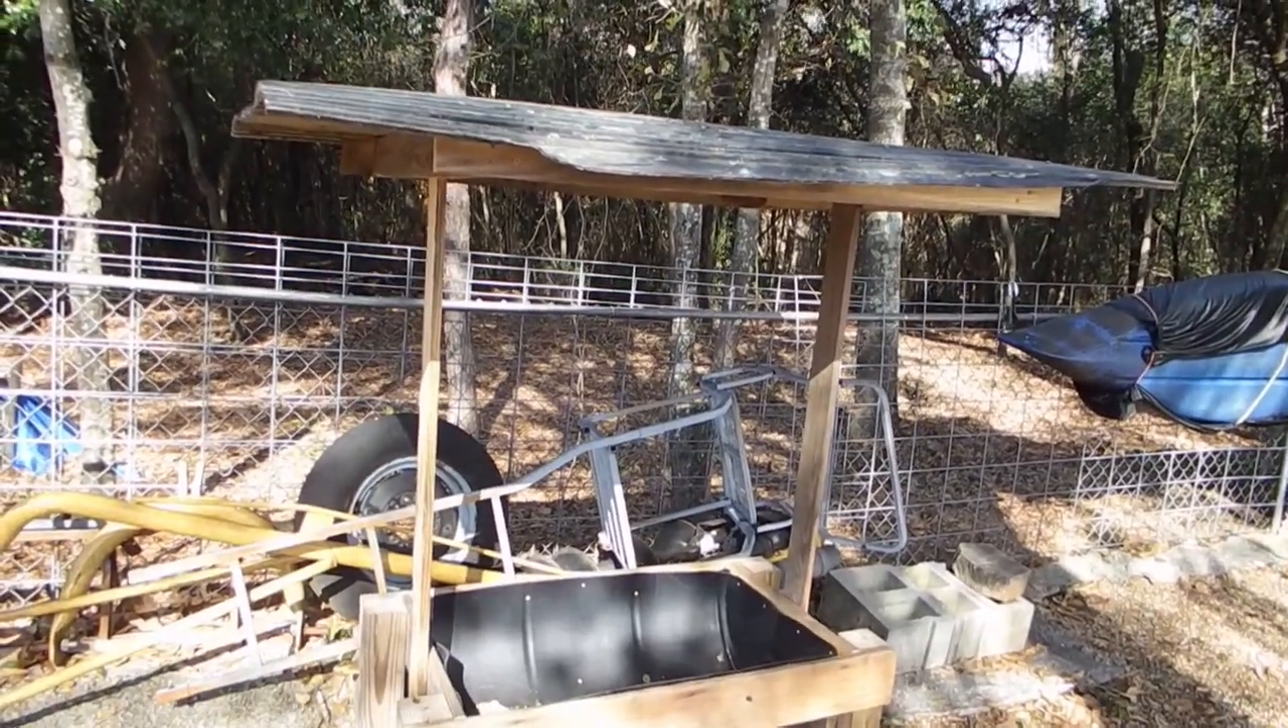Well here's the feeder with the roof on.